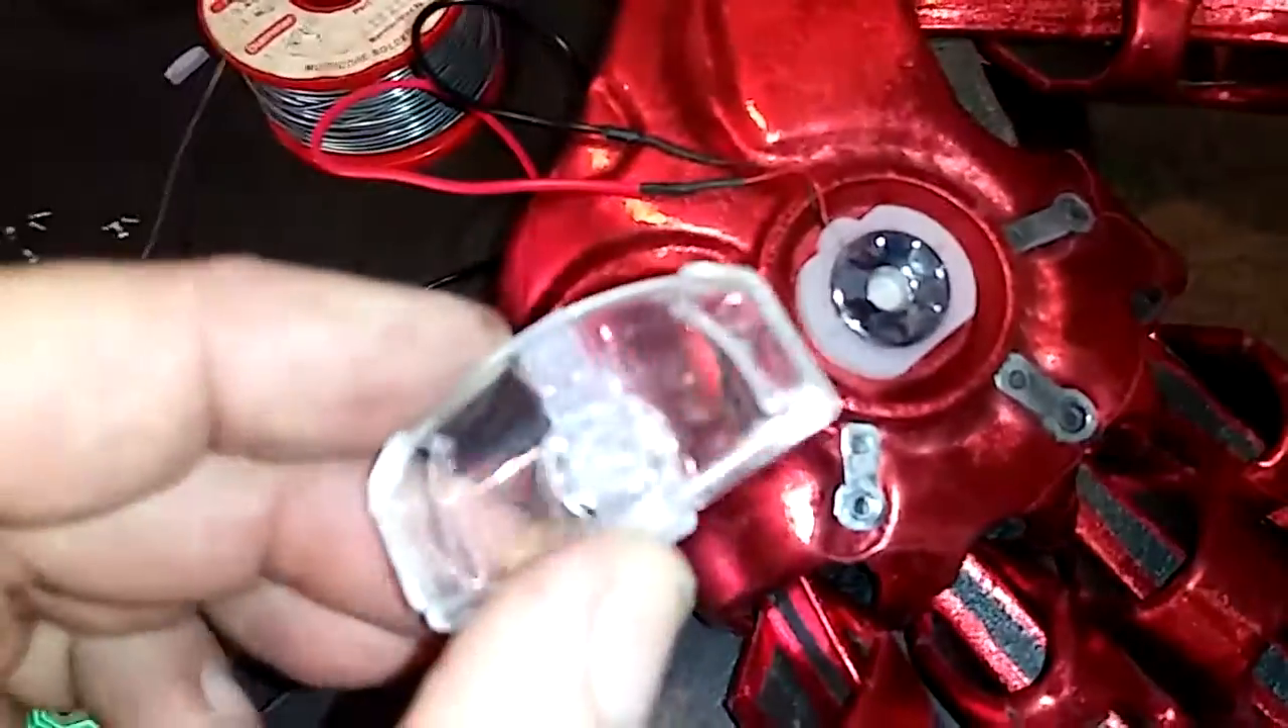I've removed the little reservoir off the back of the nano sprayer.